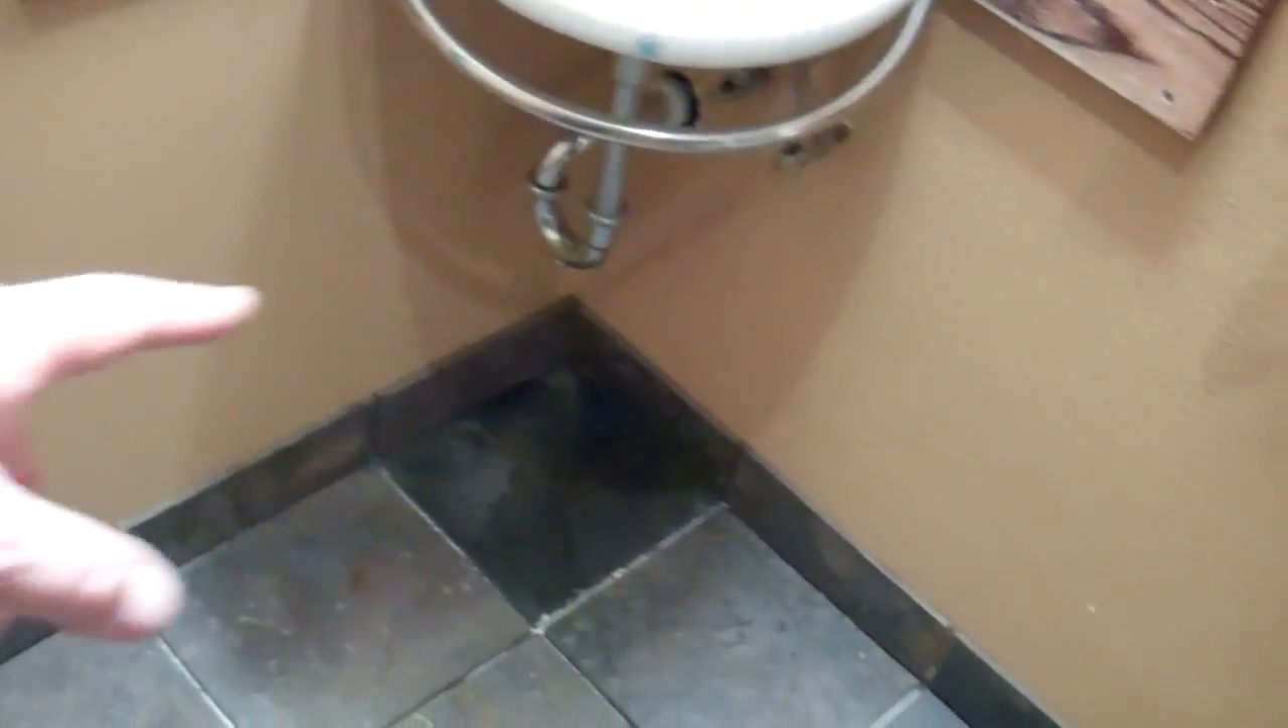Here's what the floor looks like after i've gotten the tiles down.